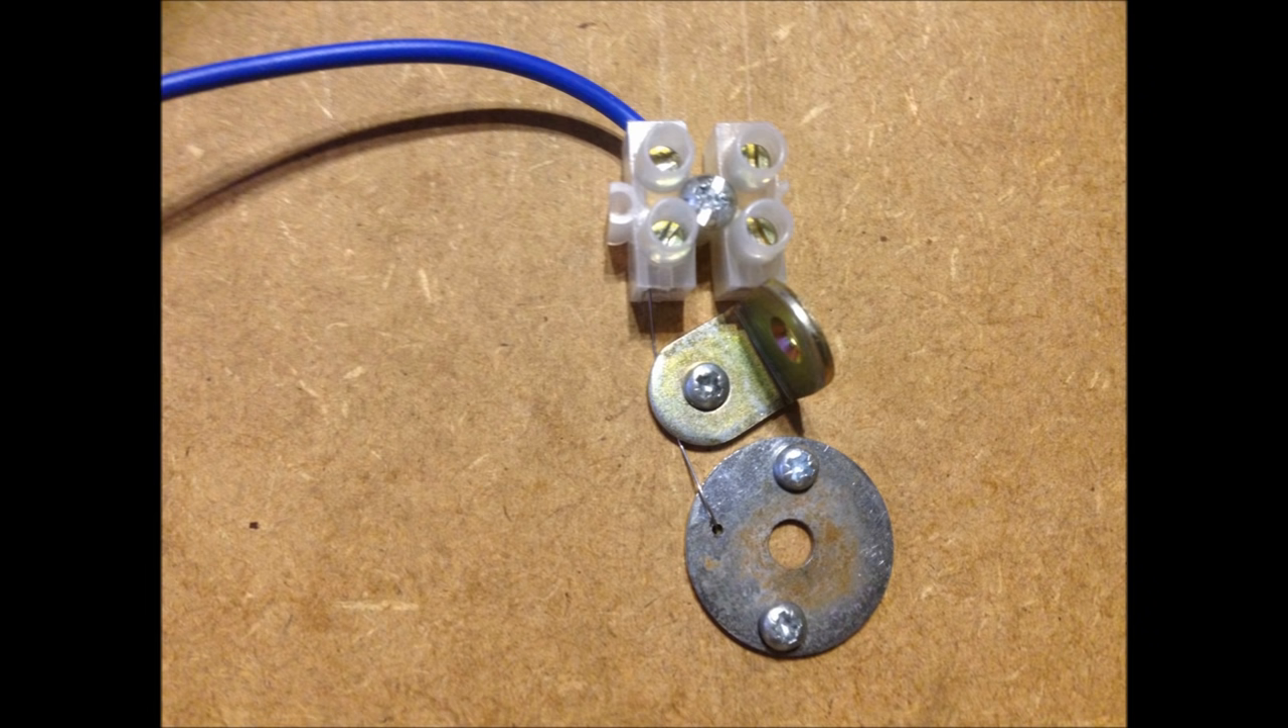A terminal block is screwed nearby and a length of electrical wire is within it.